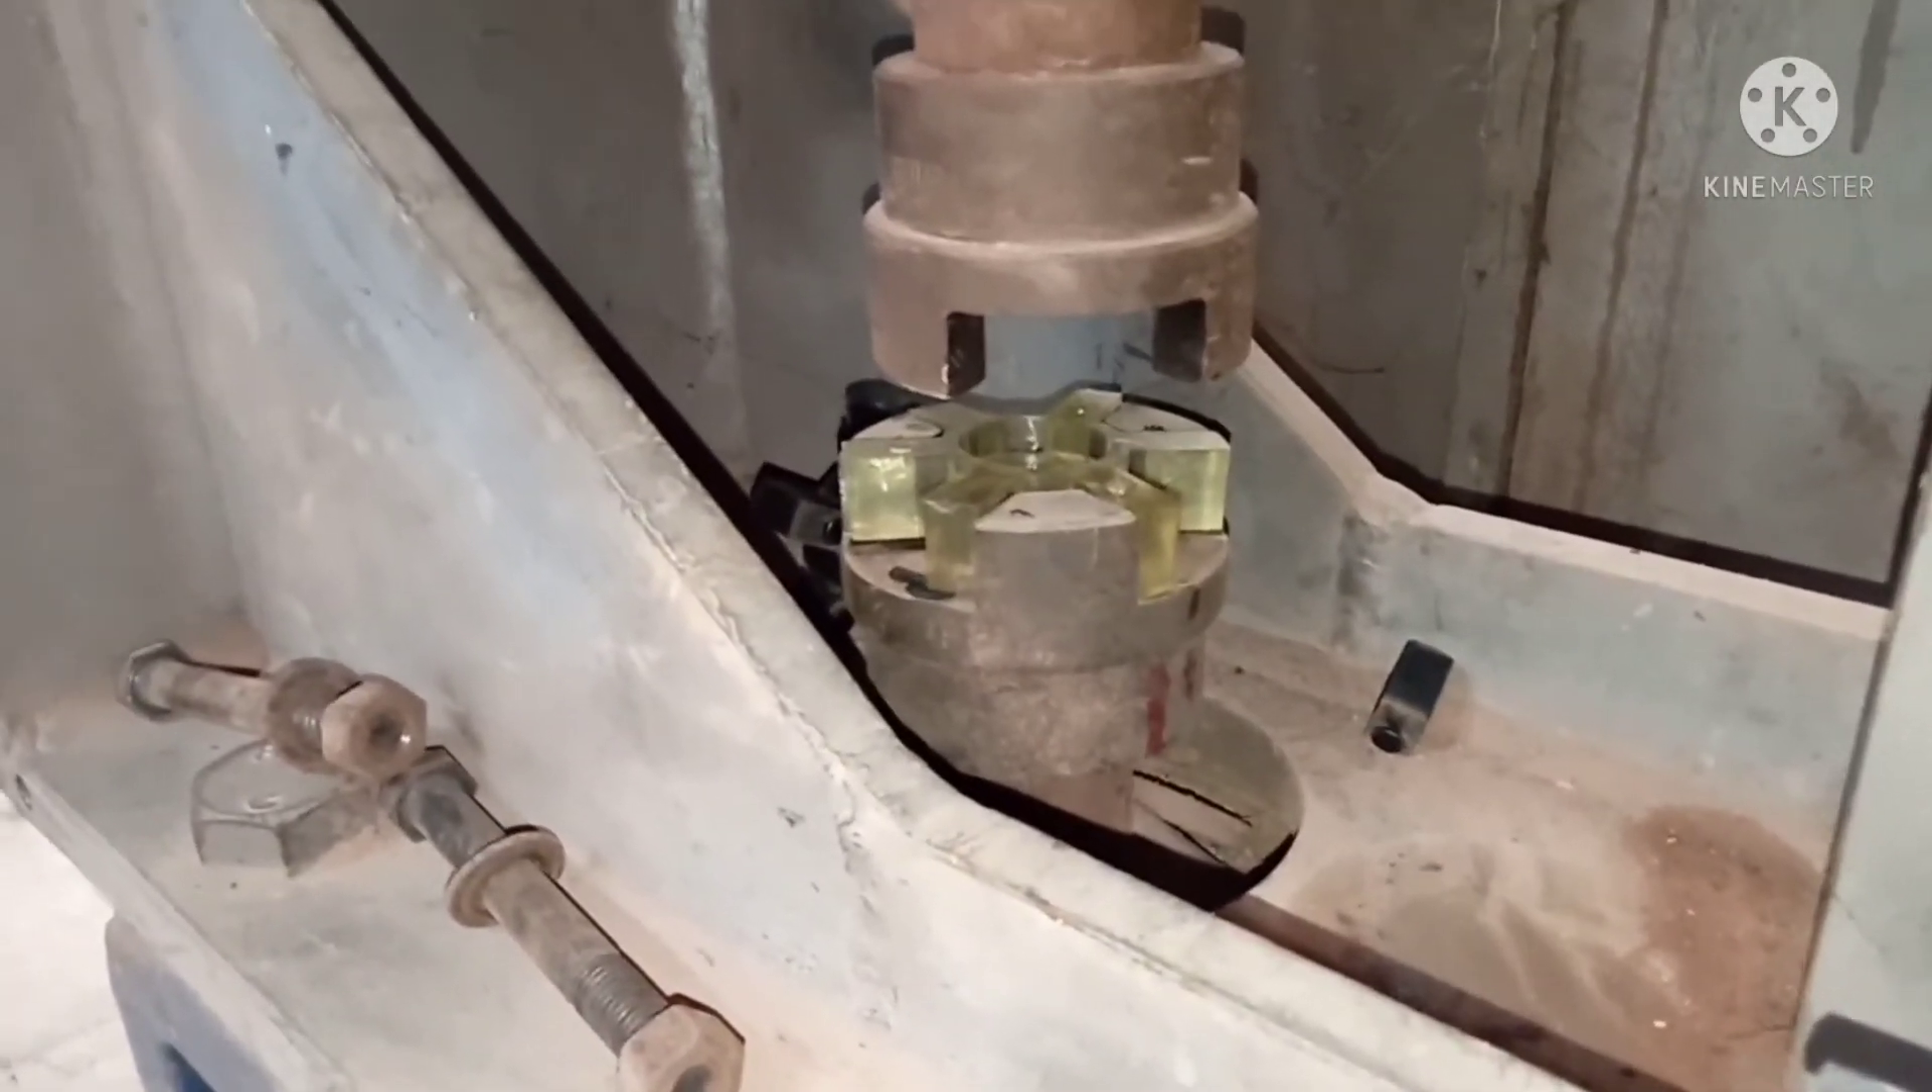अभी नए वाला spider जो गयर का coupling है गयर बॉक्स का coupling है उसमें fix कर दिये हैं।